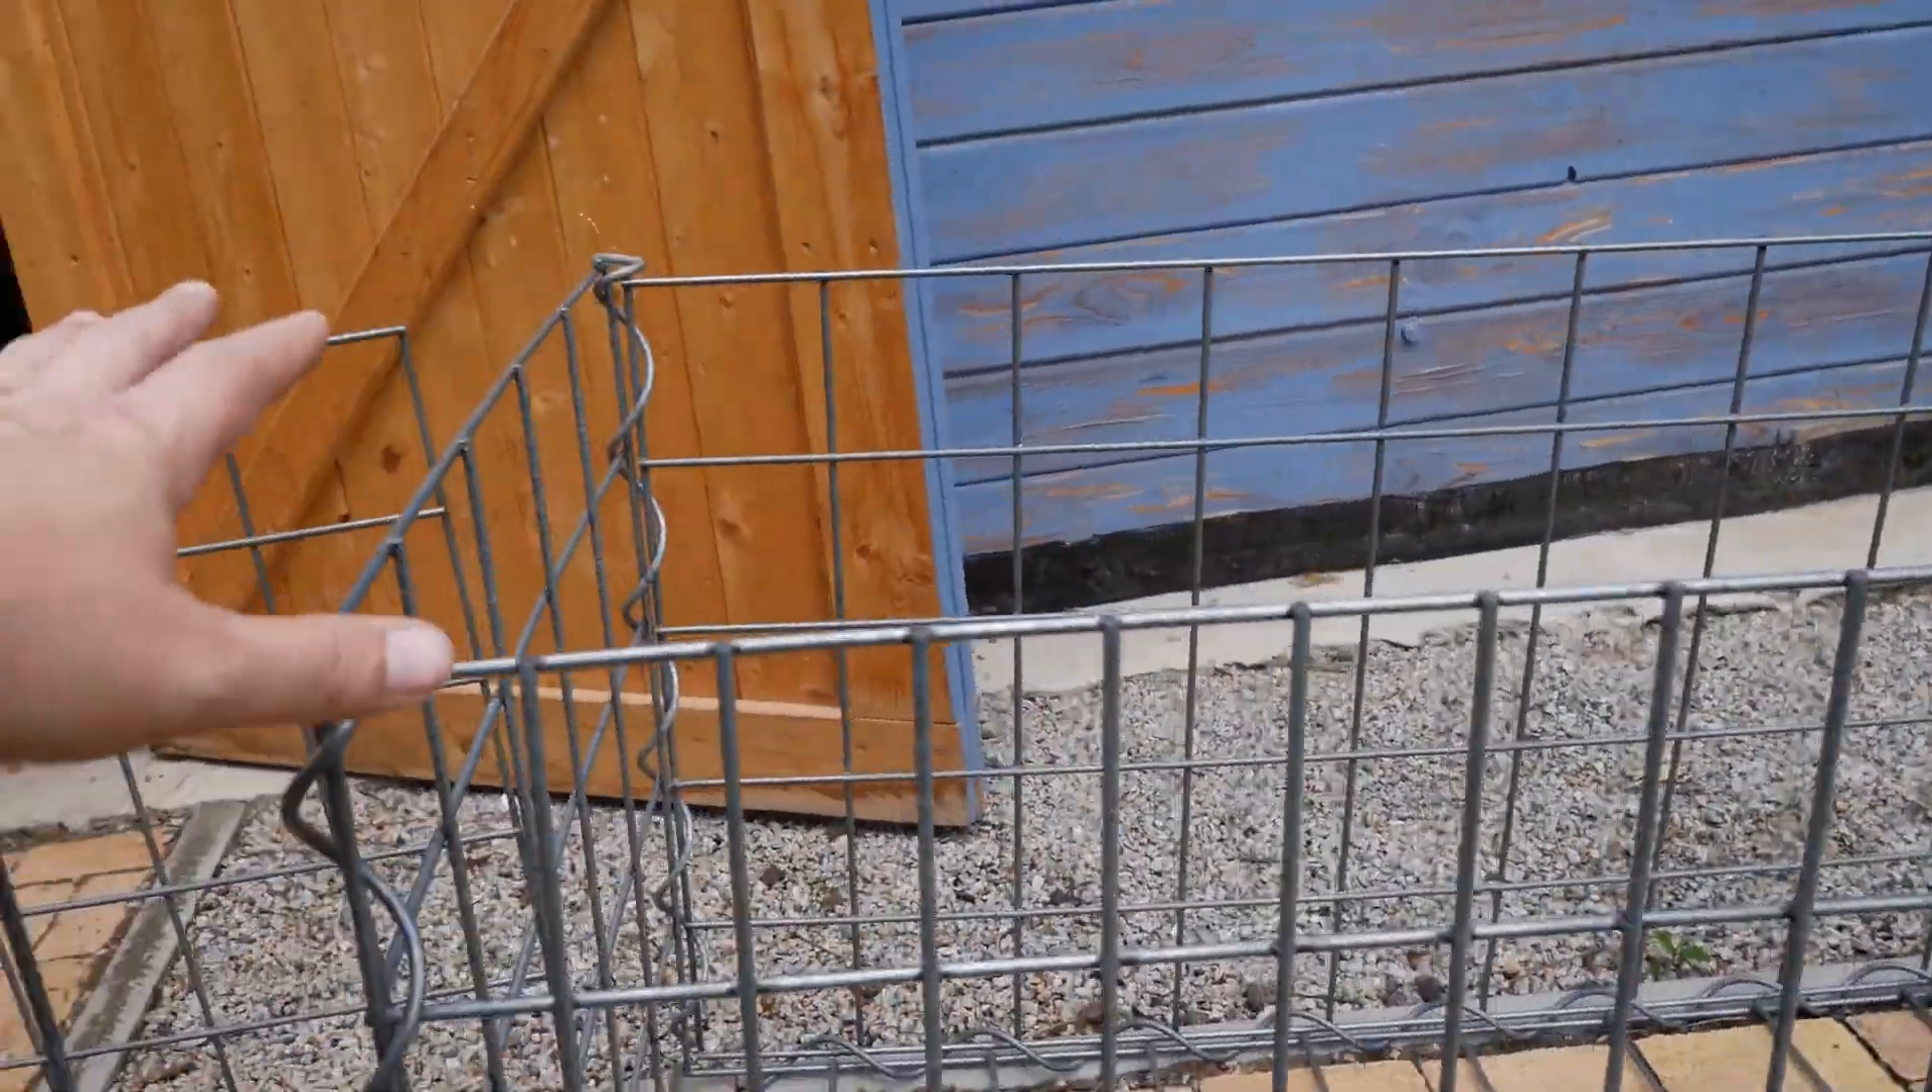The baskets currently consist of the front side, the ground, the back side and each of the left side grids.